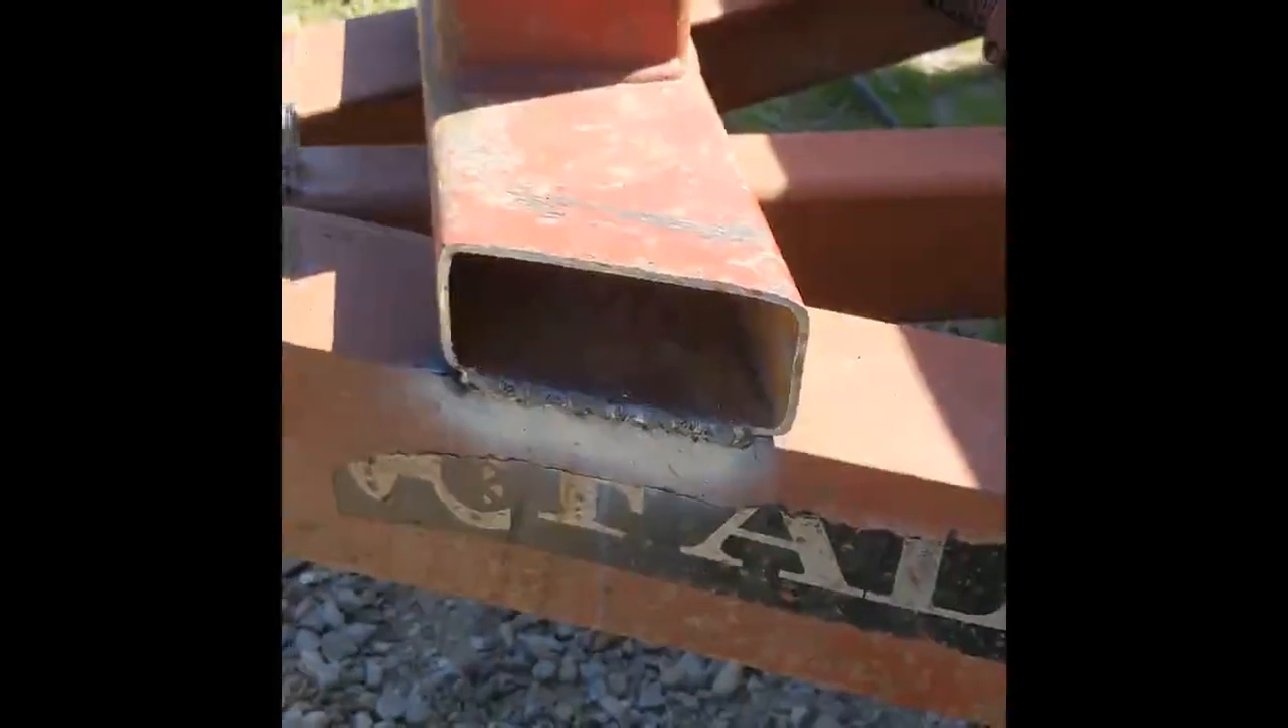There's our tie down spot and then we've got our winch post uh re-welded onto the tongue of the trailer.